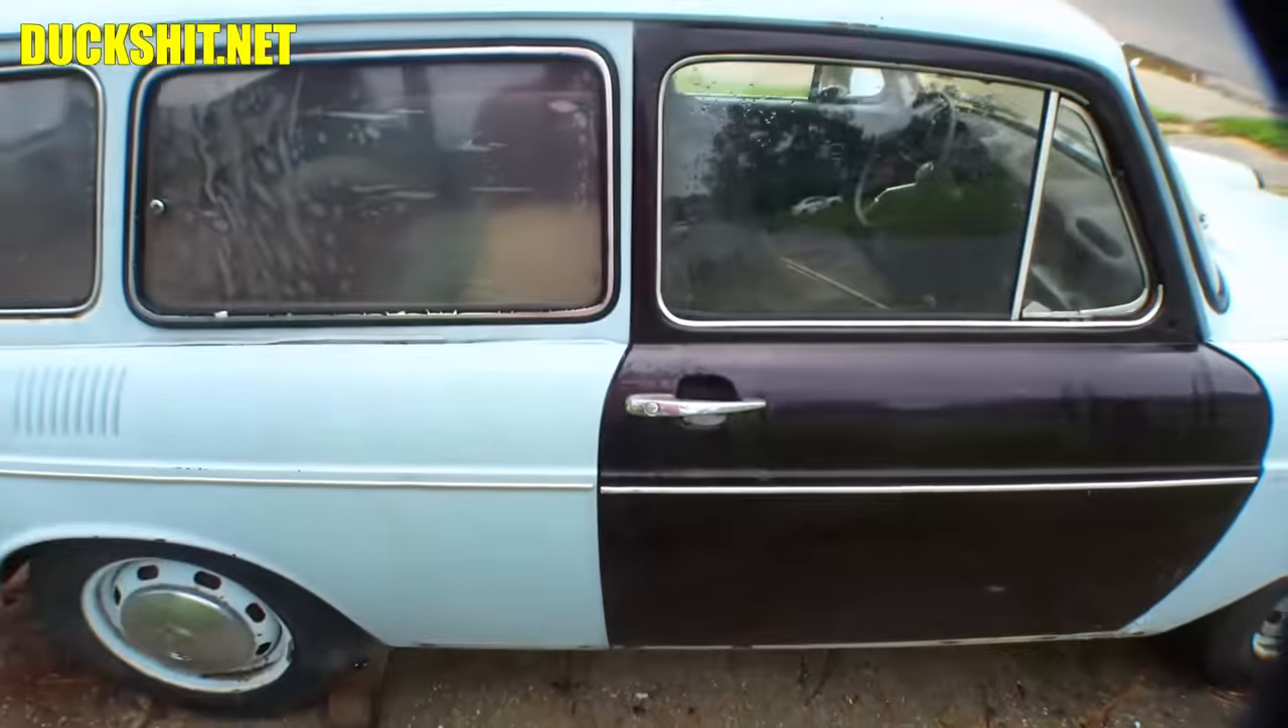I mean the door seams are lining up.